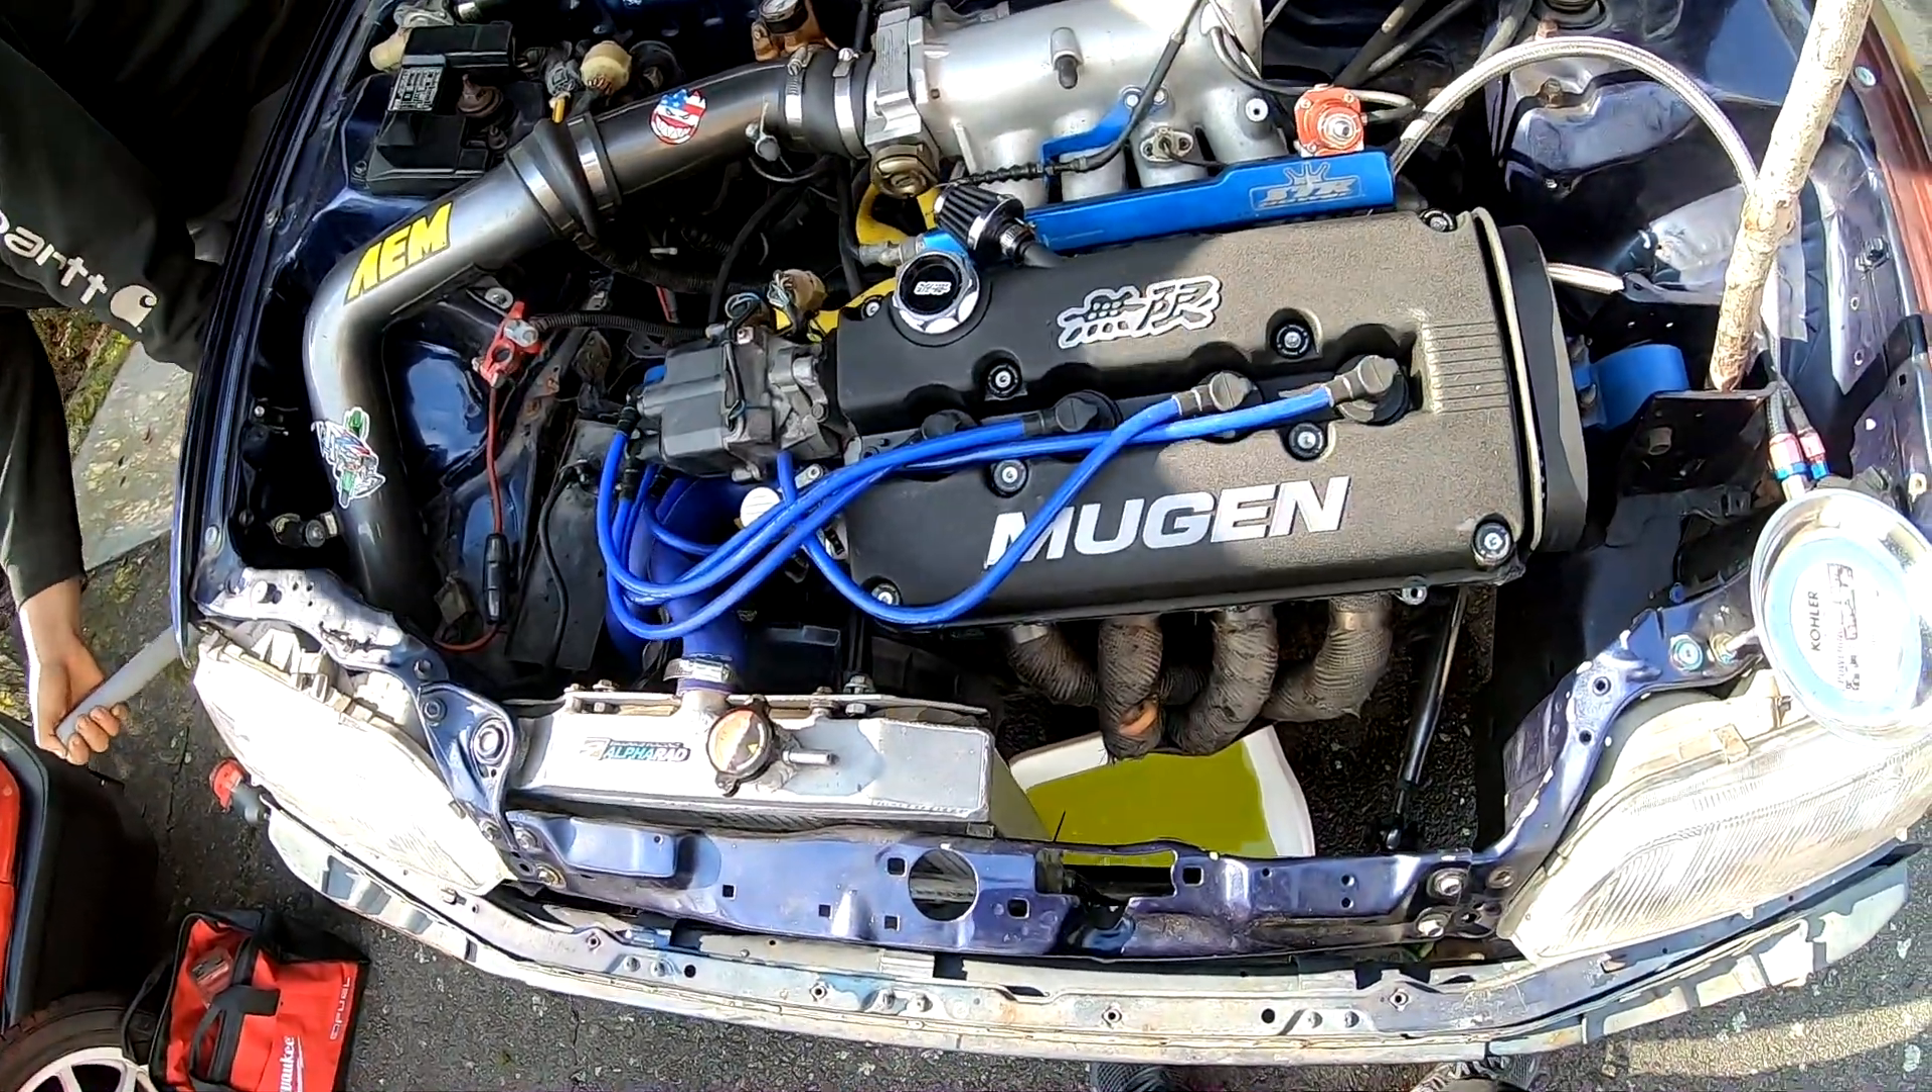Just got the front radiator up.